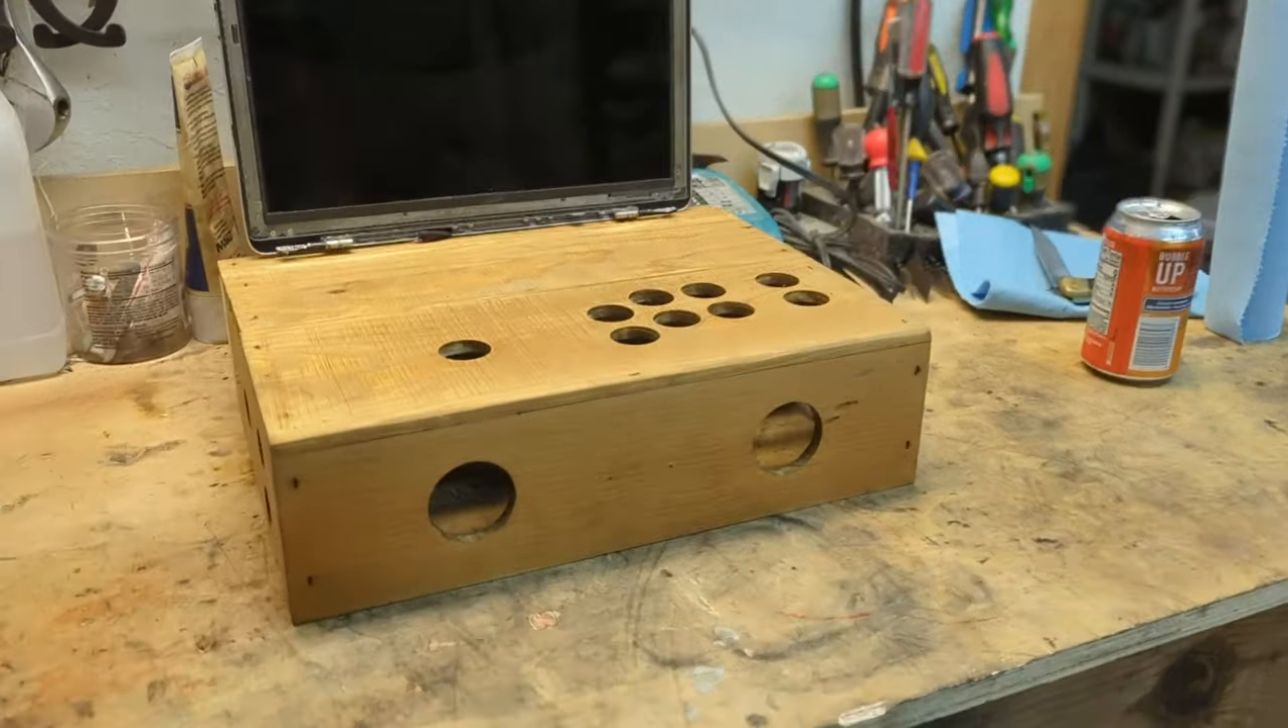So, now I have this screen in this box, and this wooden box is nothing special.